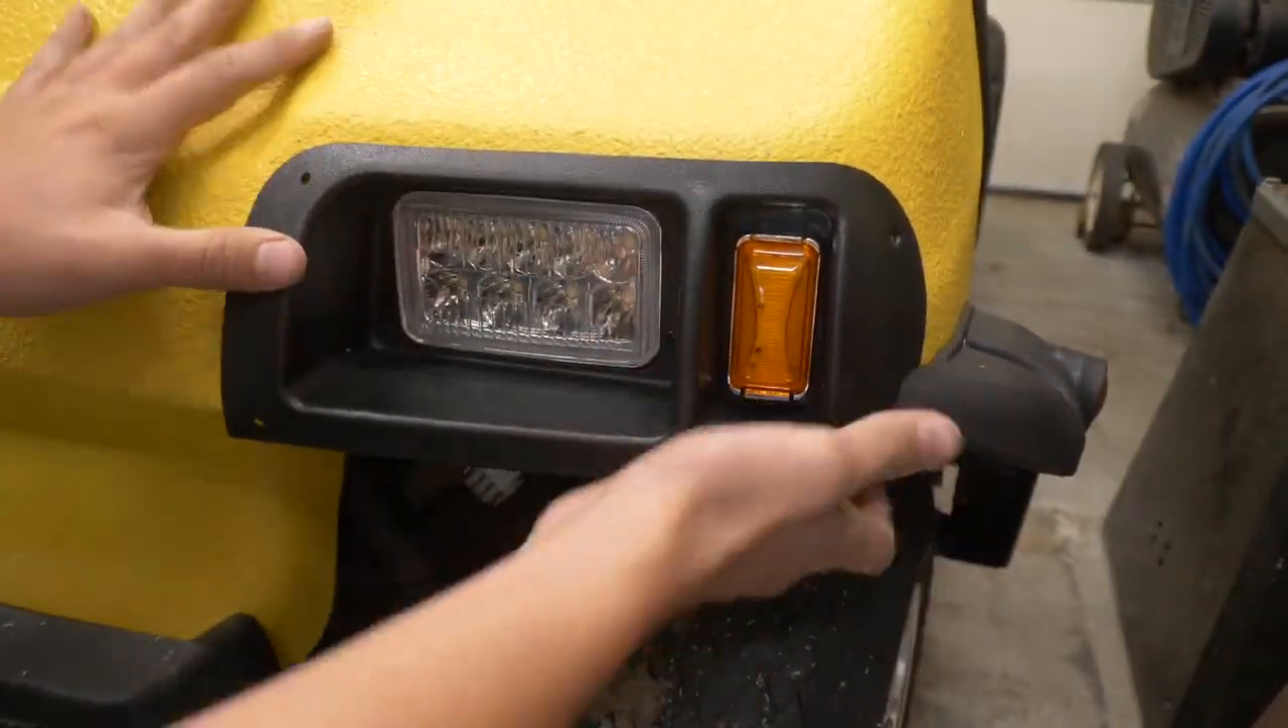Let's see how the lights fit in these holes. That looks good there.